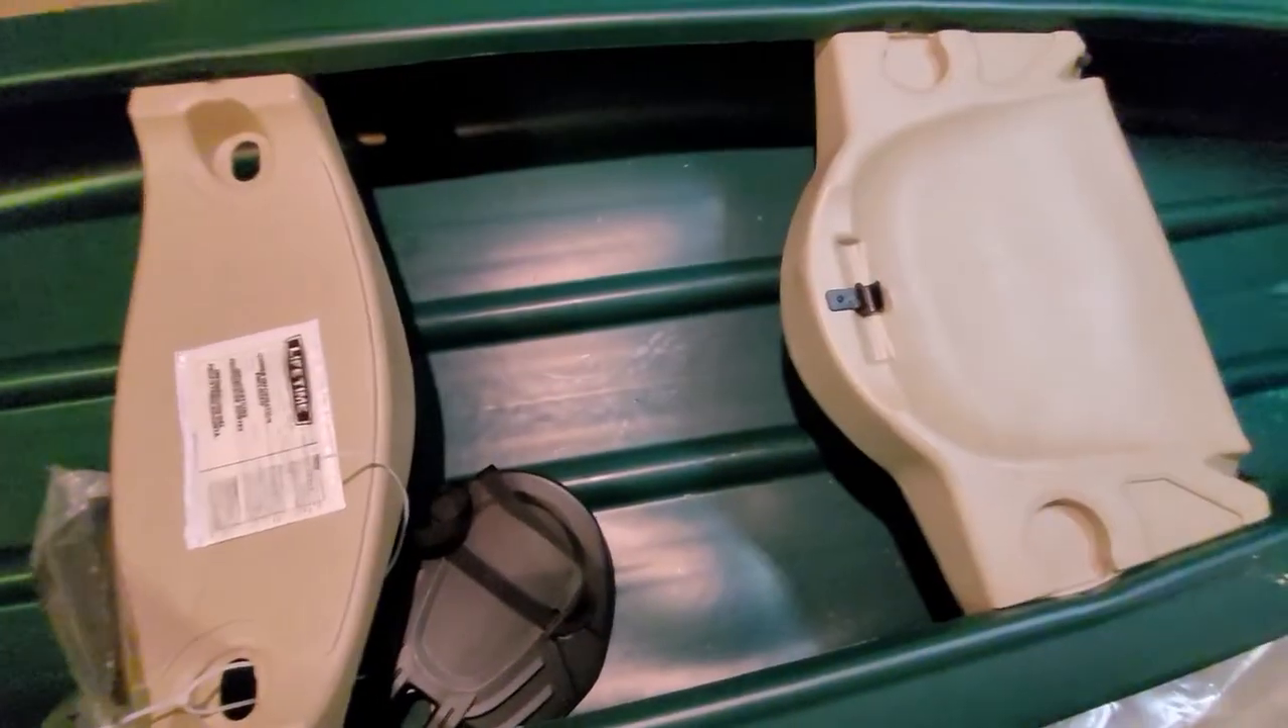Front seat and rear seat have the backs i just haven't set them all on yet.